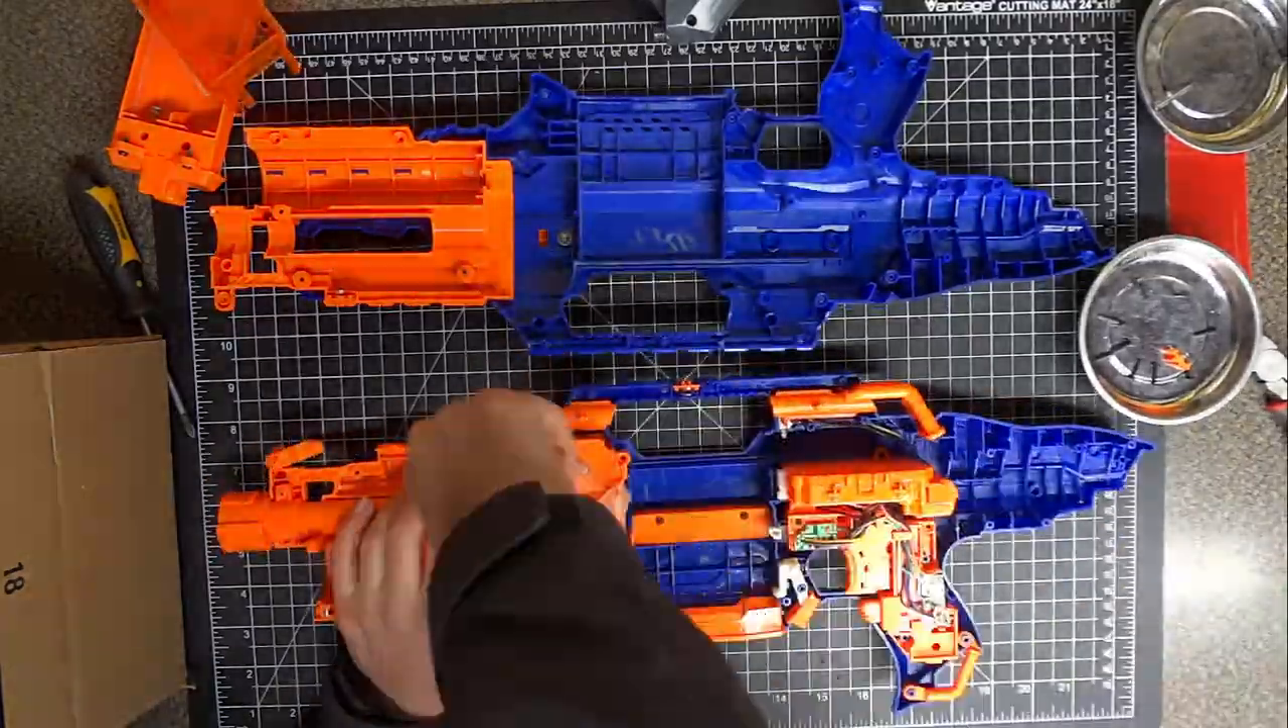At this point I have the Nerf gun open.